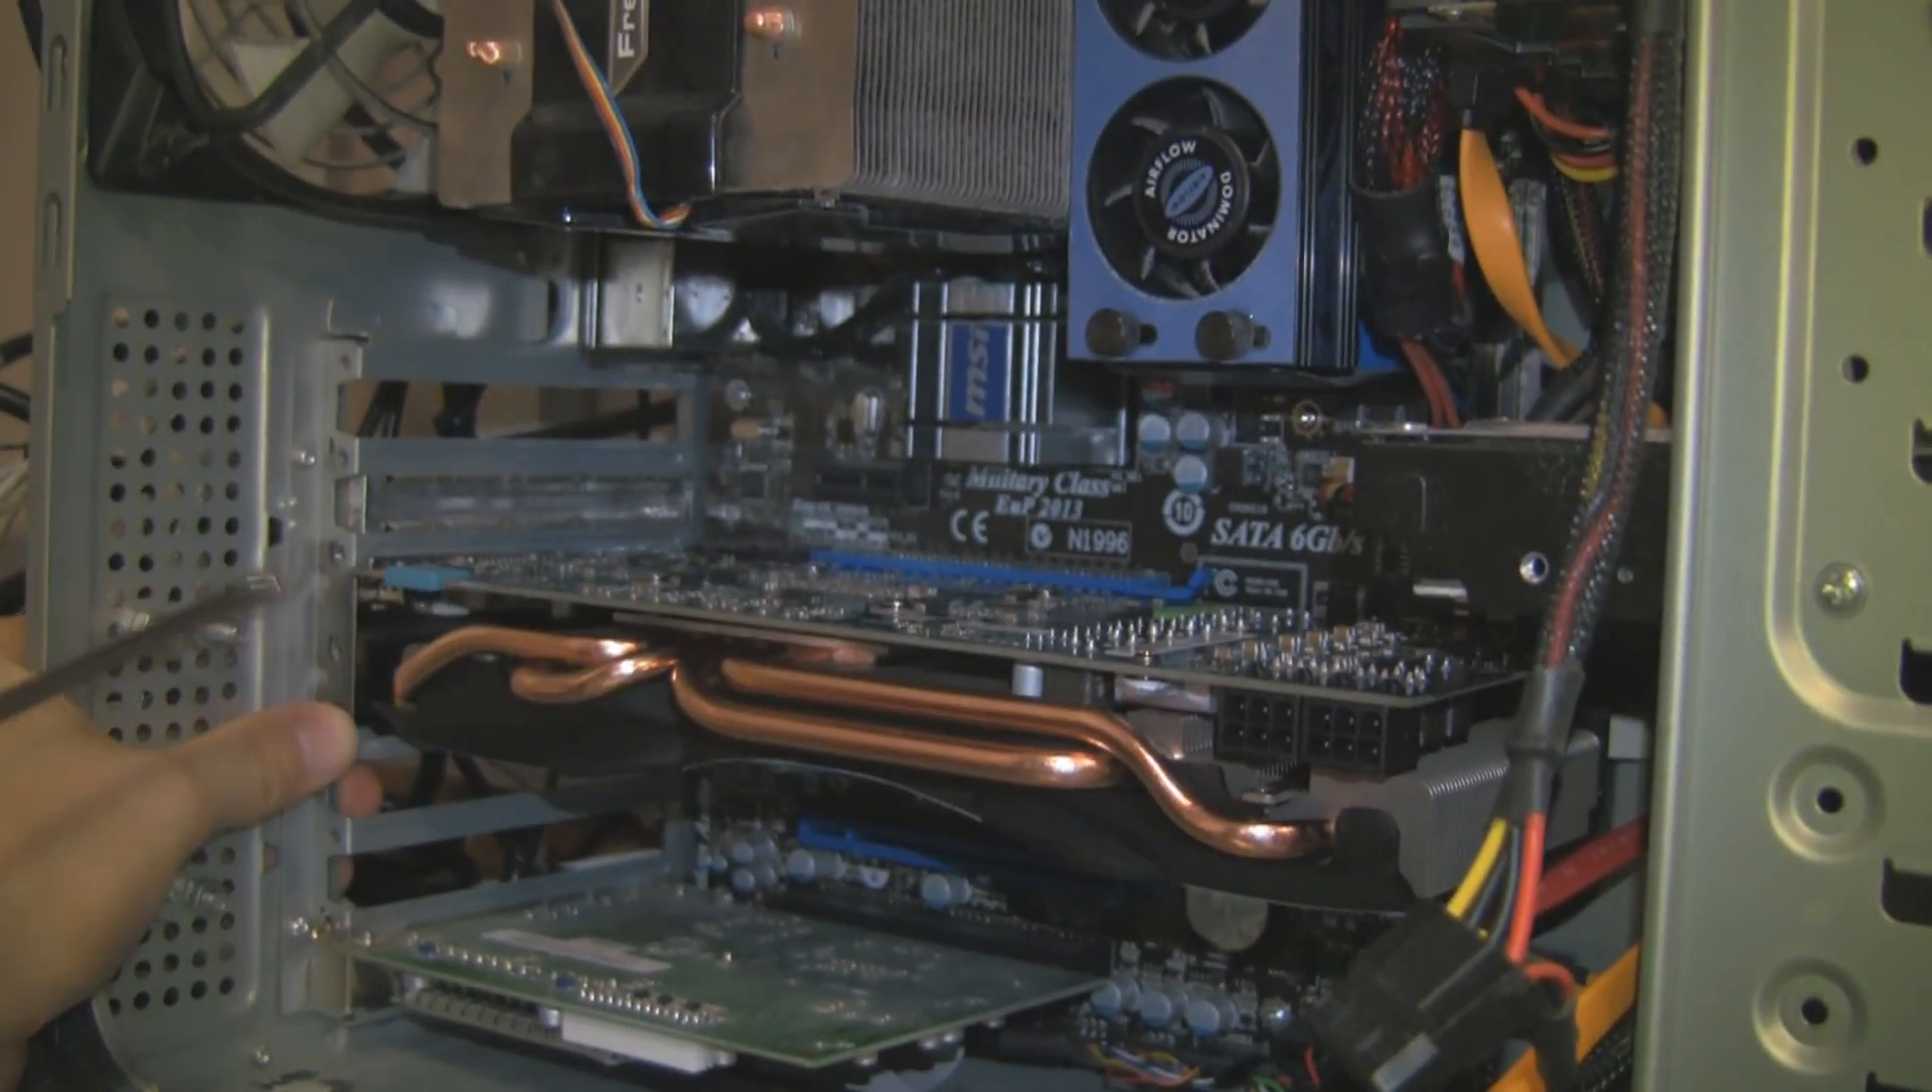Graphics card is in. And, don't forget to screw it in.